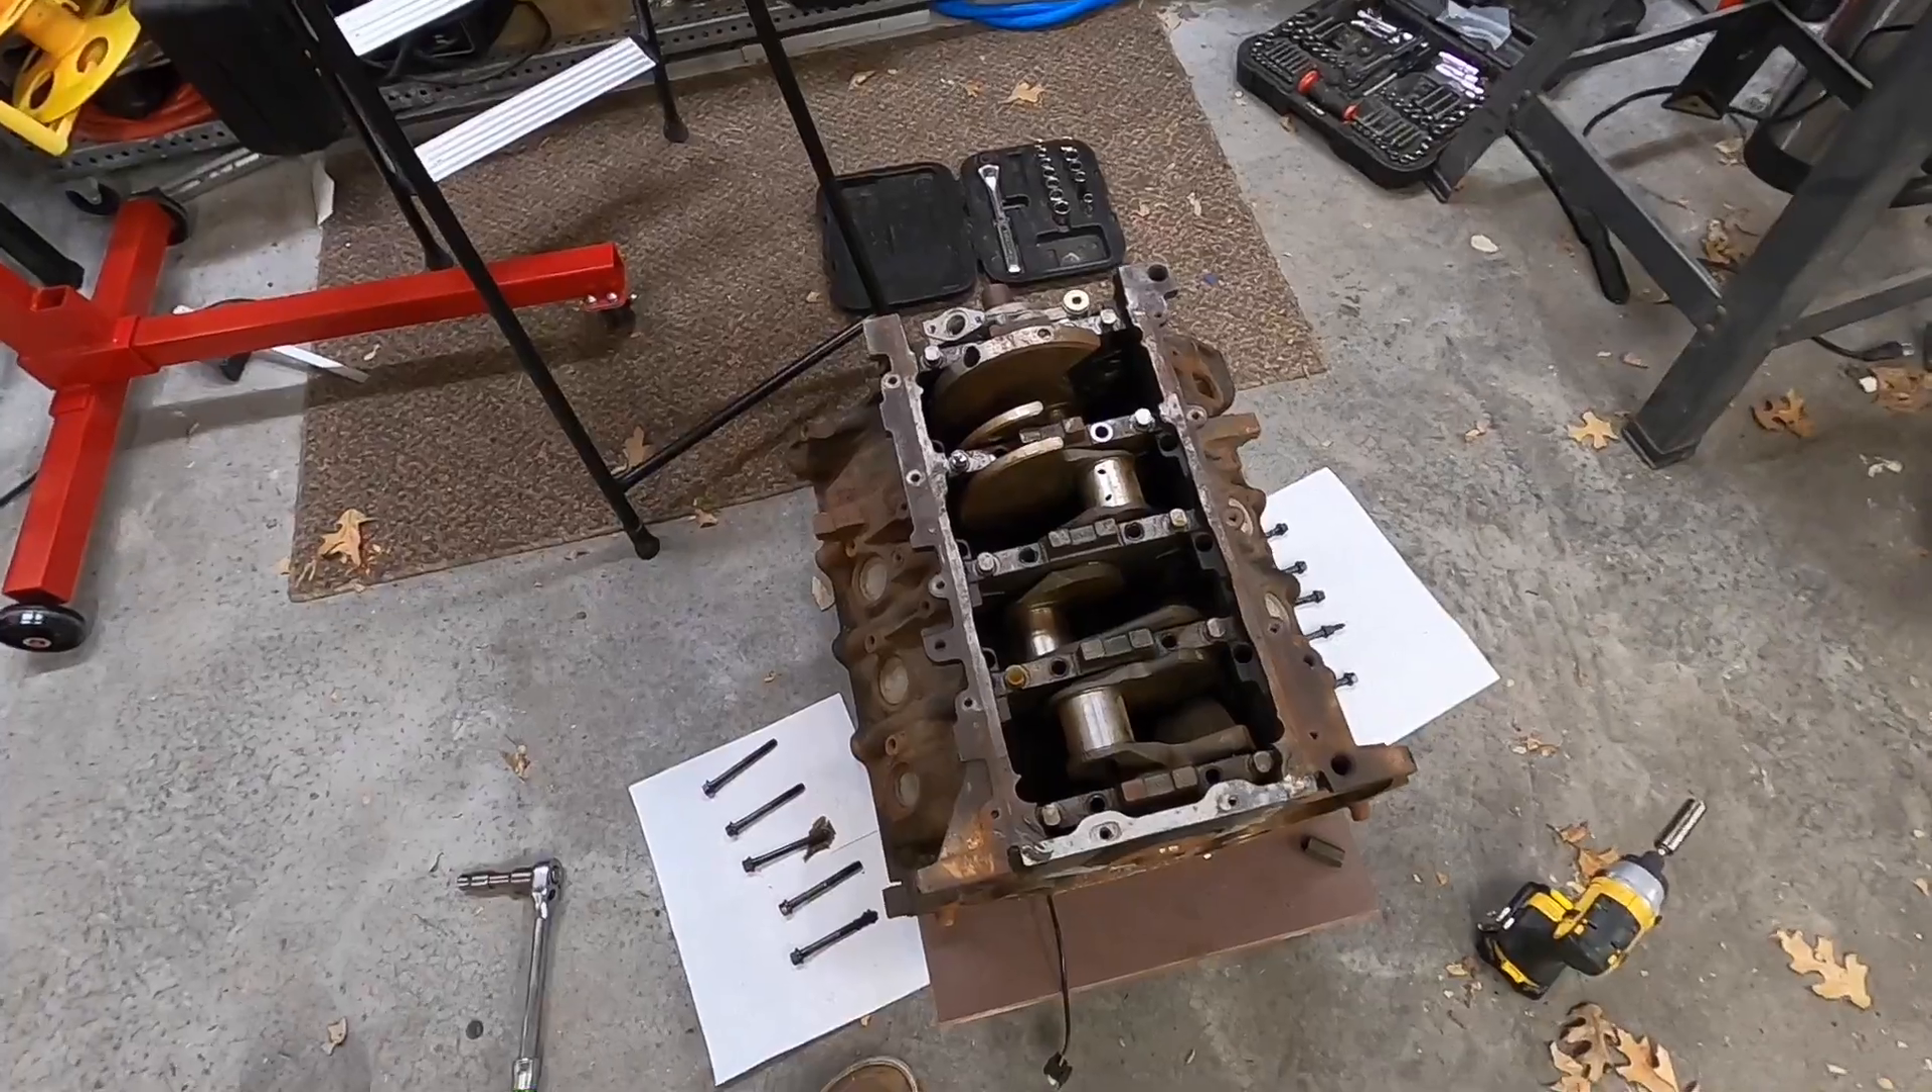All right so now i got all the main bolts out i got five on this side five on this side.